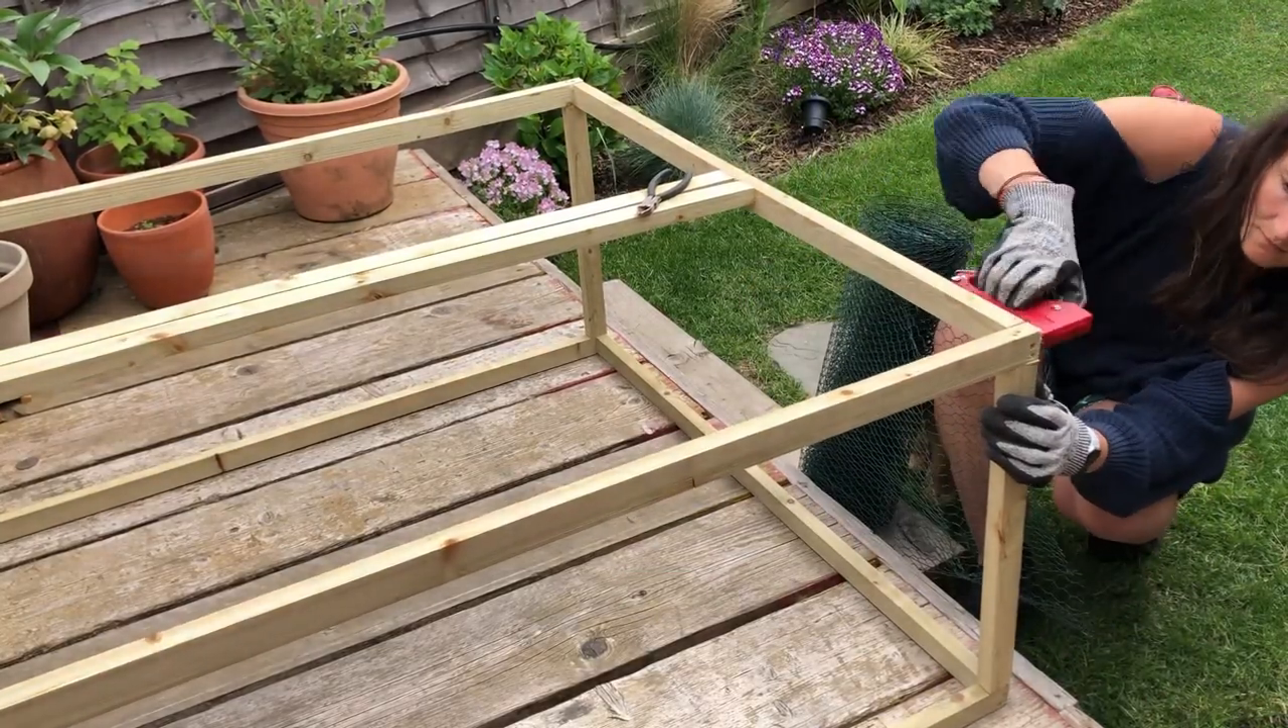So now the frame's all together.